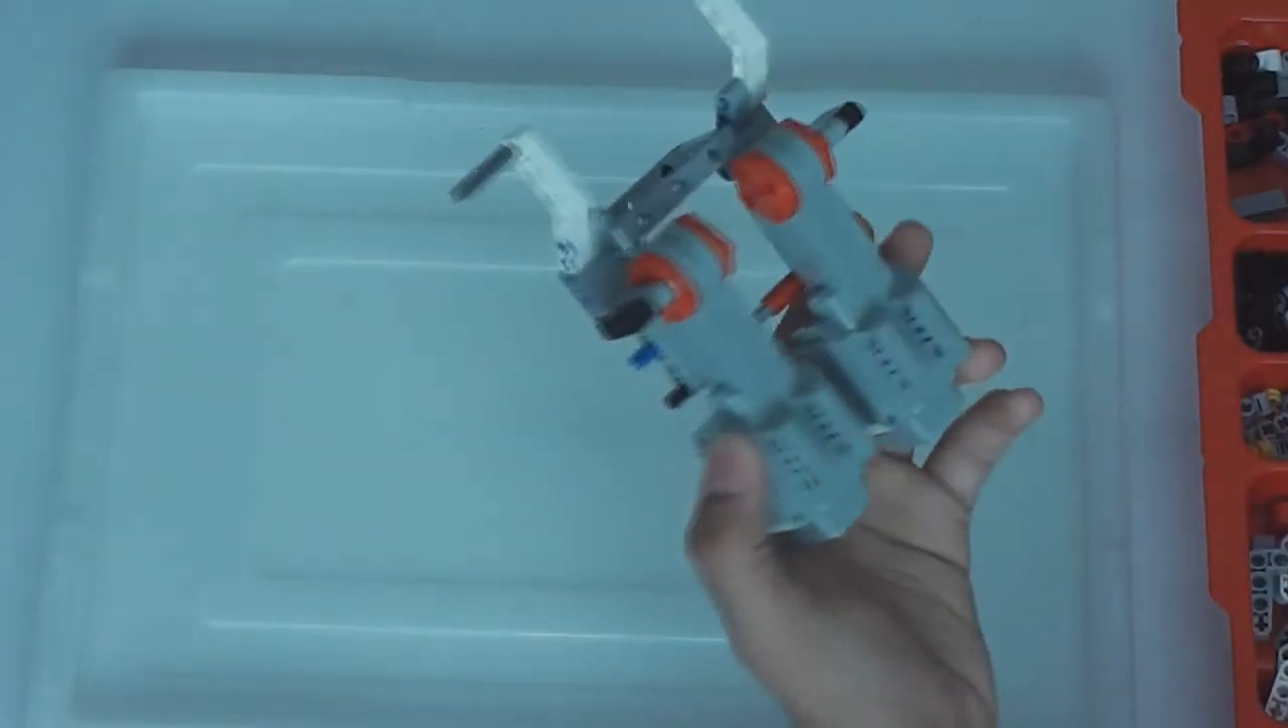Evet gördüğünüz gibi iki motoru birbirine monte ettik.